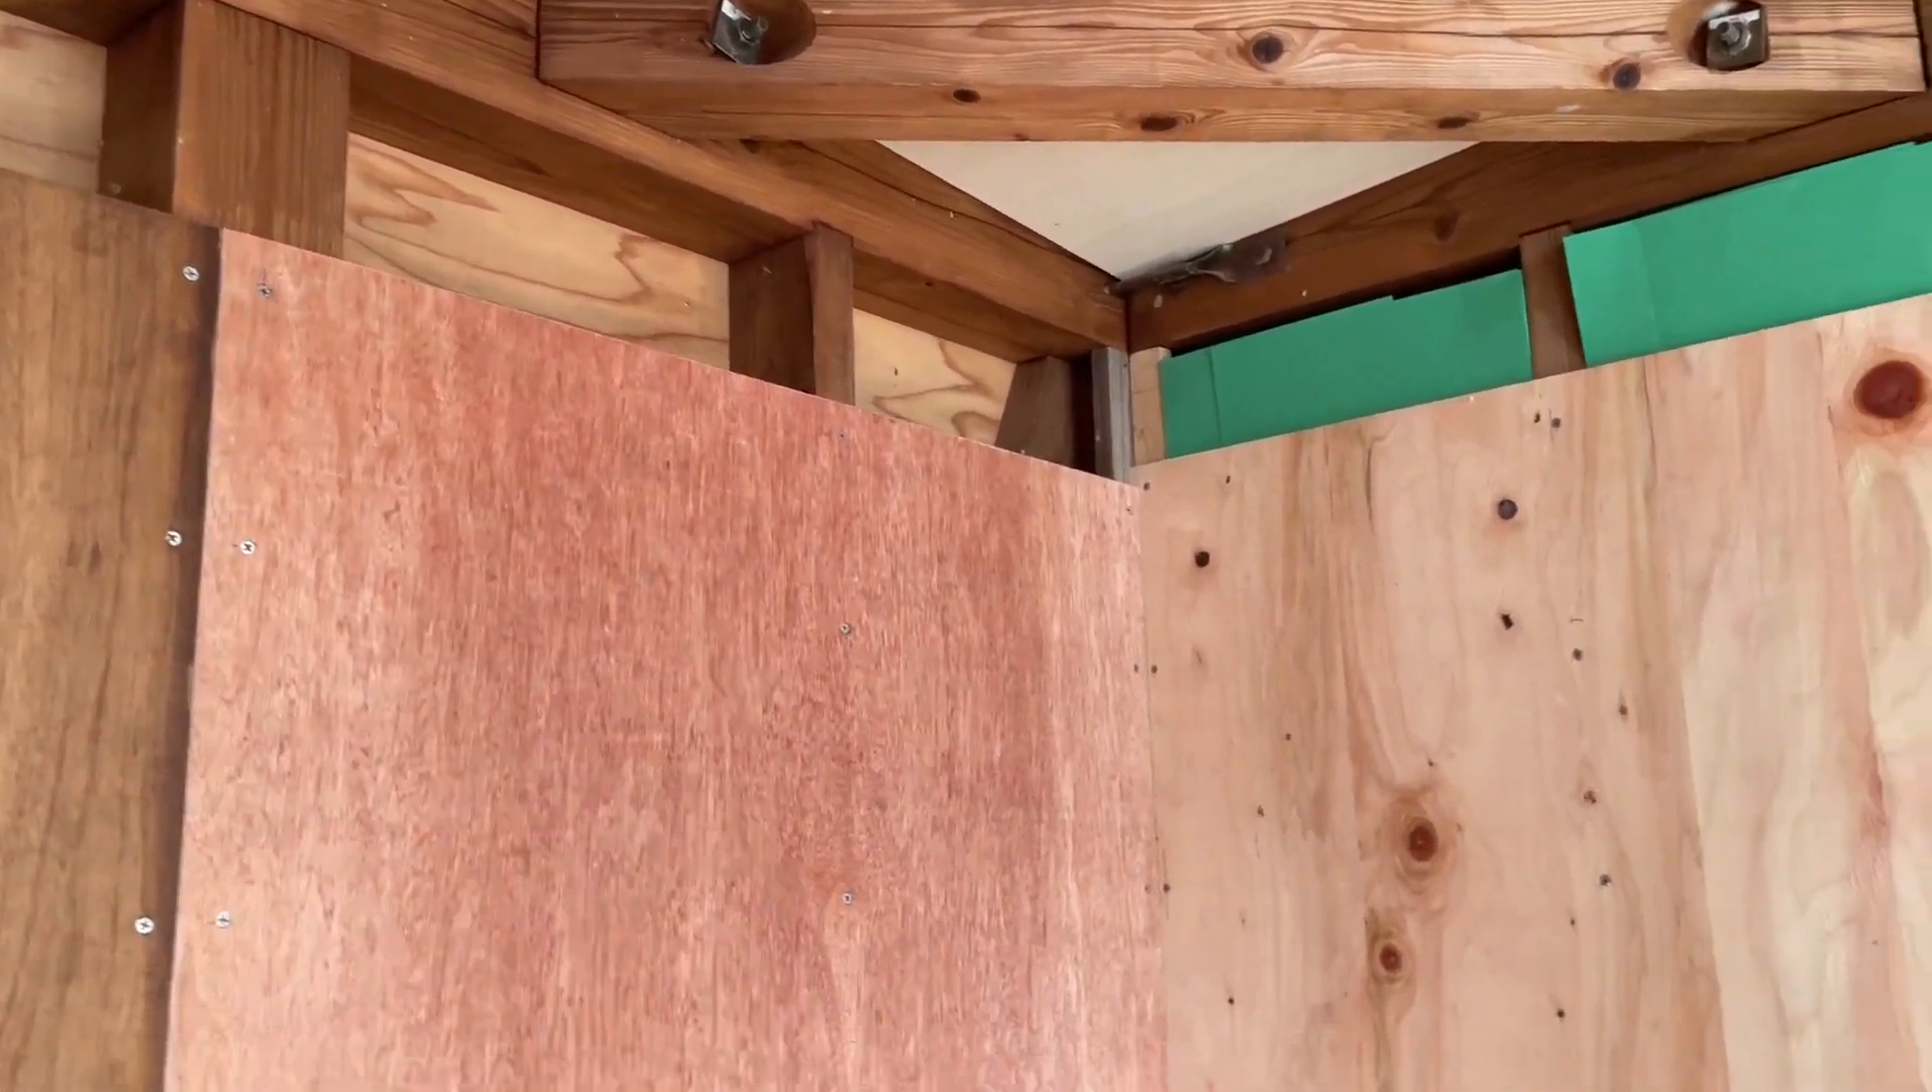So, once these panels have been filled up with rice husks, we have a gap at the top because the full sheet is about 1 .8 metres.